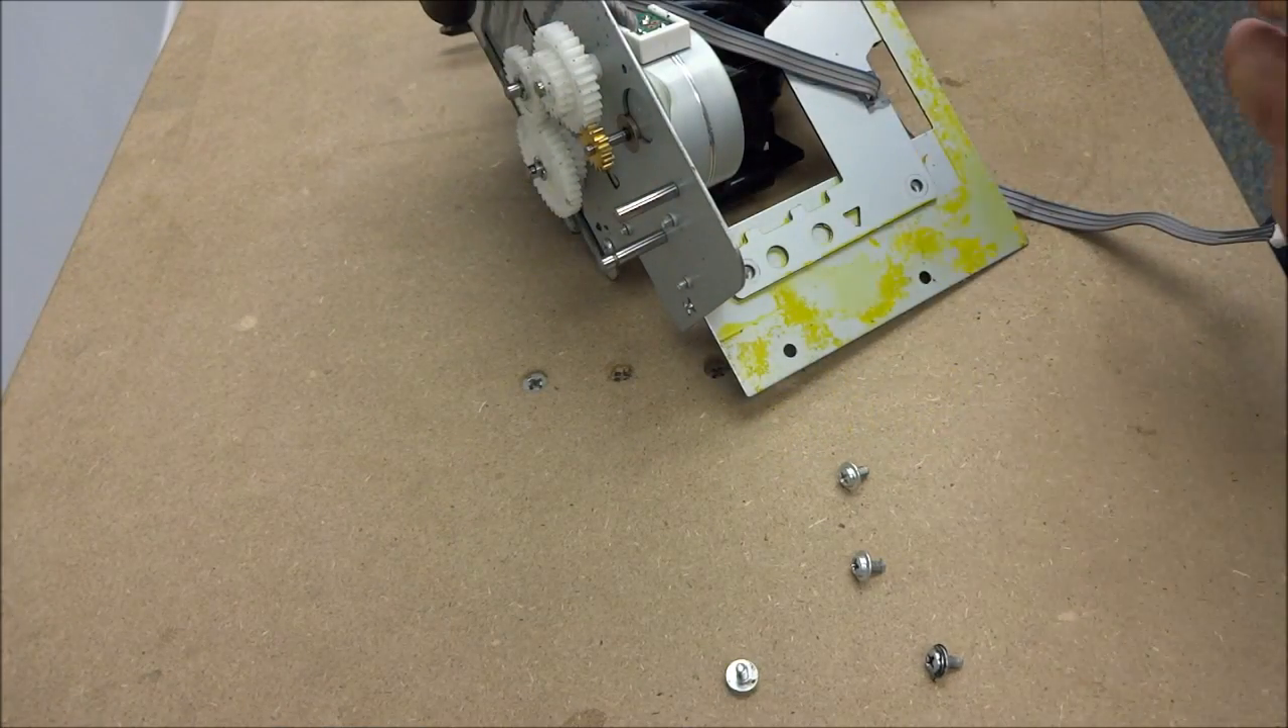Now we have the screws out.